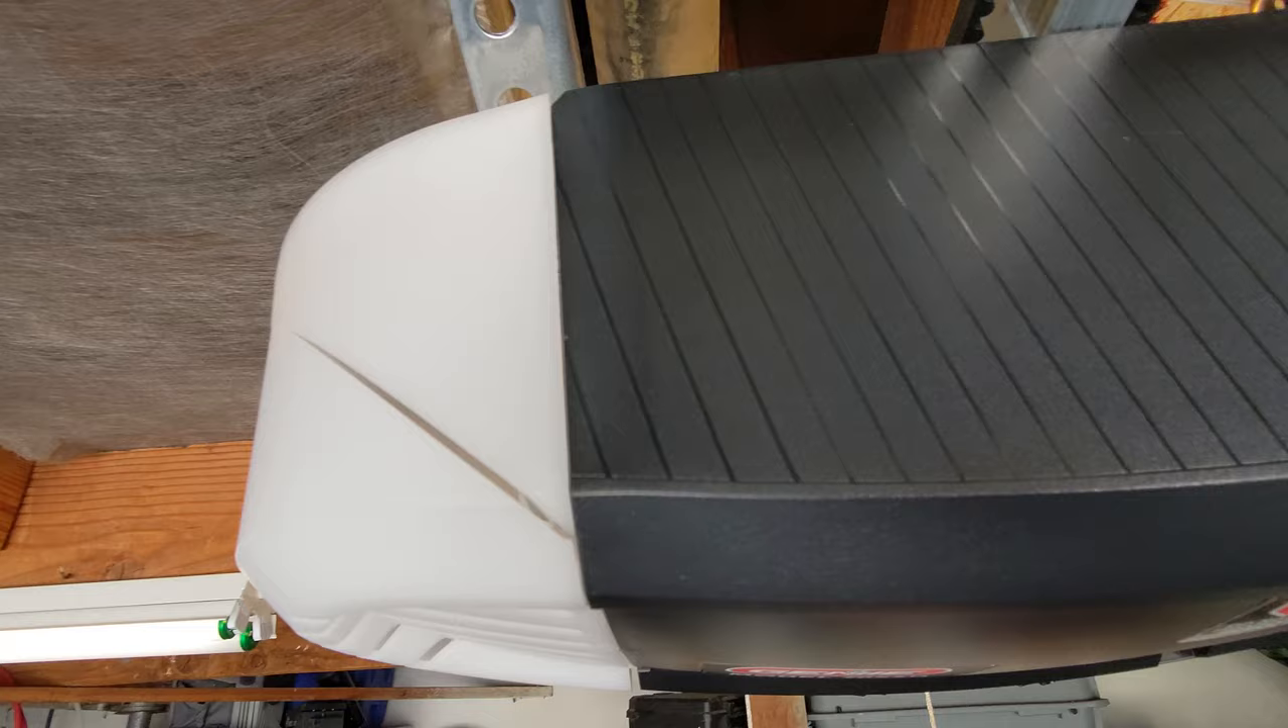Again, you're going to think I'm crazy, but this two-piece light cover design is not seamless. There's gaps between them.